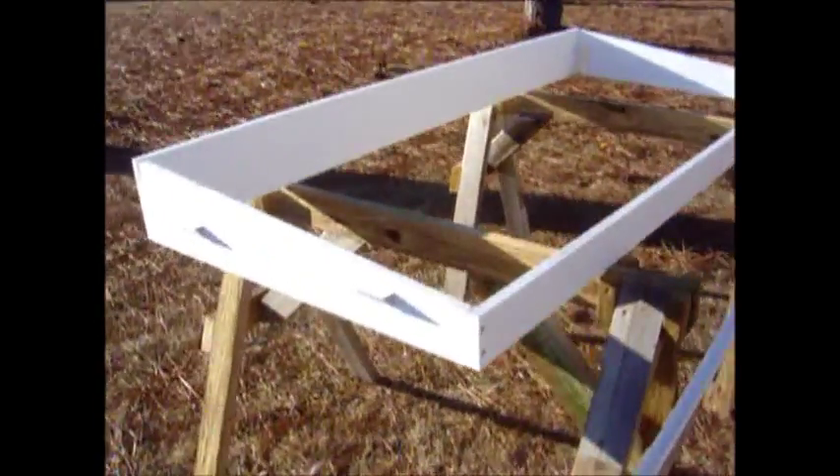Here is the sides assembled for the top of the water distiller.